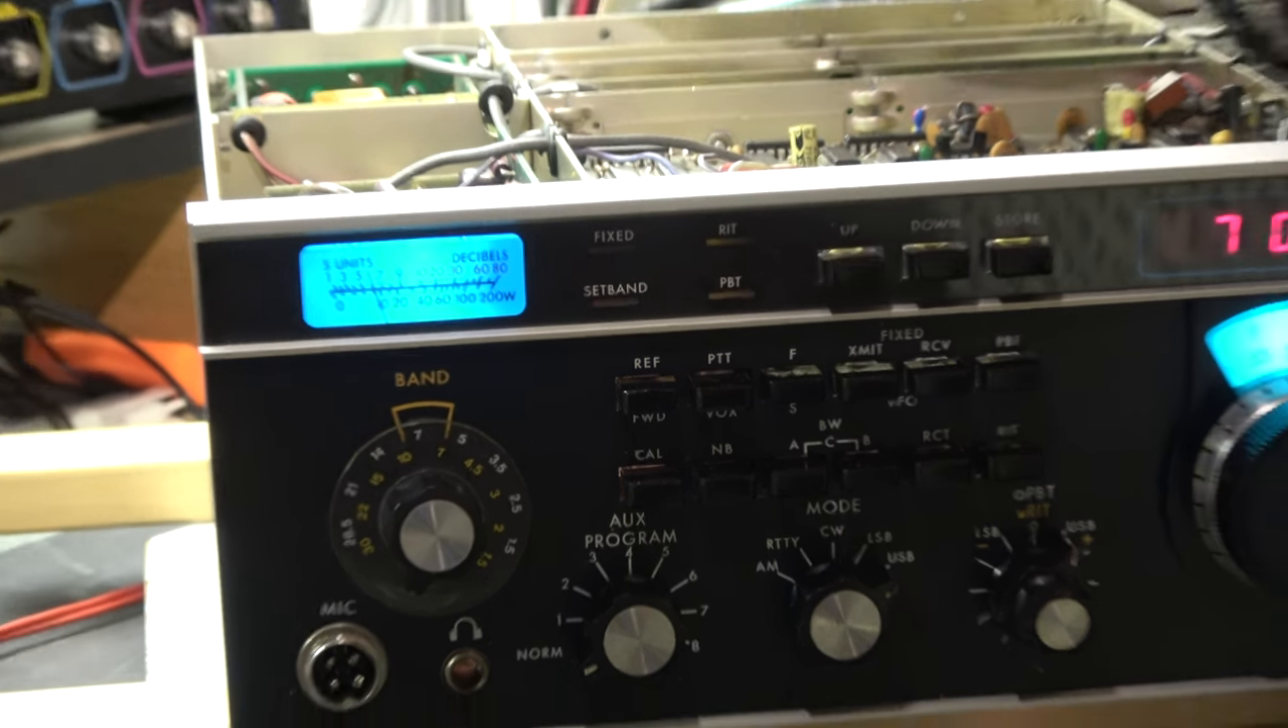Of course the shielding on top here I have not installed.